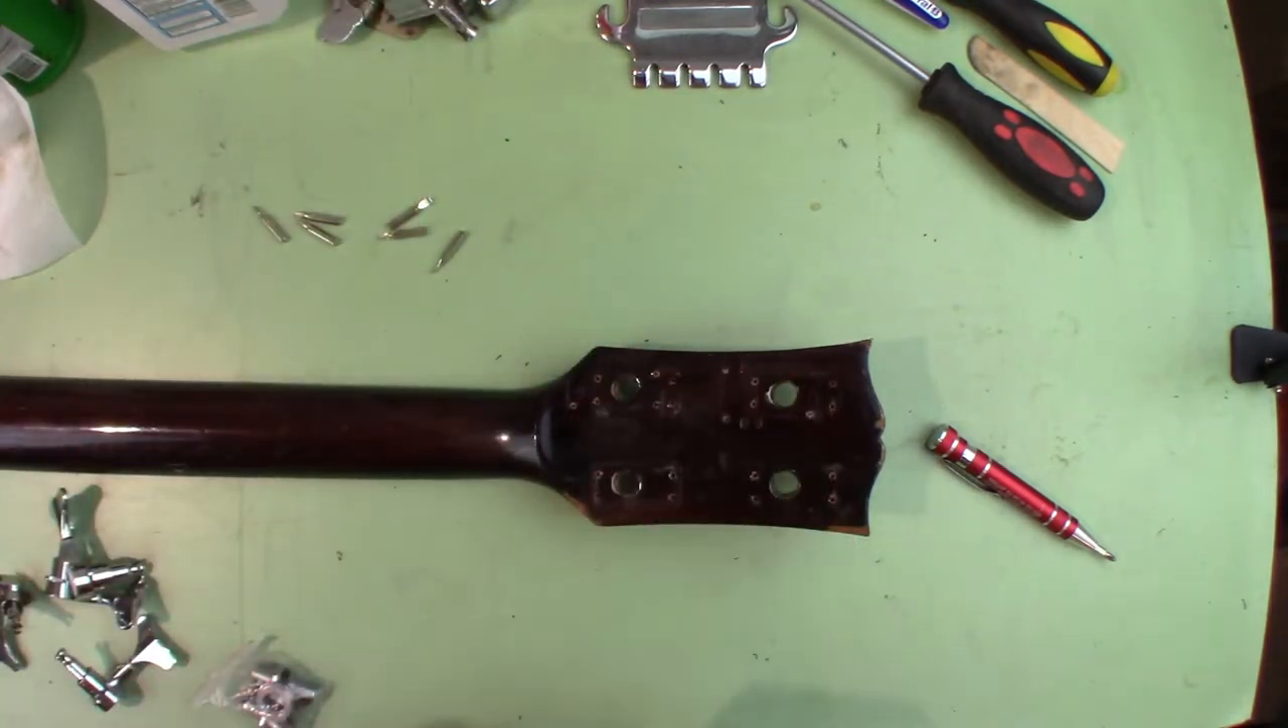Okay, so I got the old tuners out. See there's a lot of holes back here.